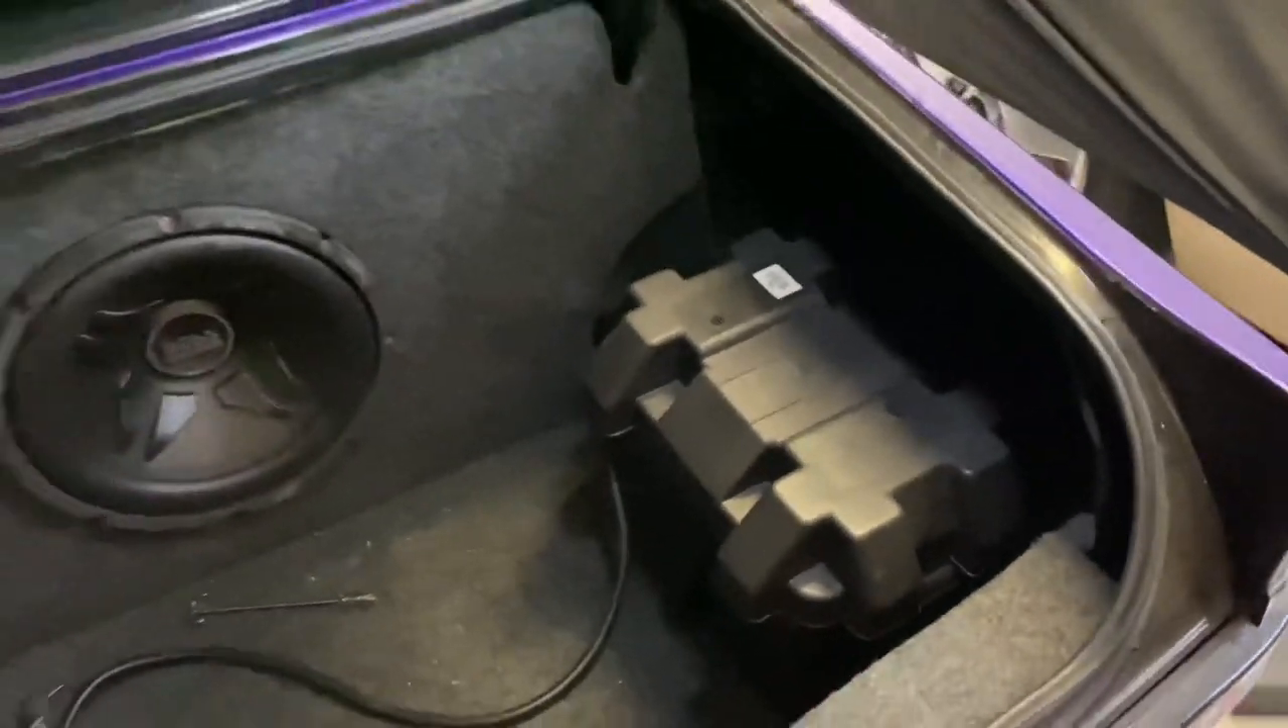Got the battery box mounted in the car.